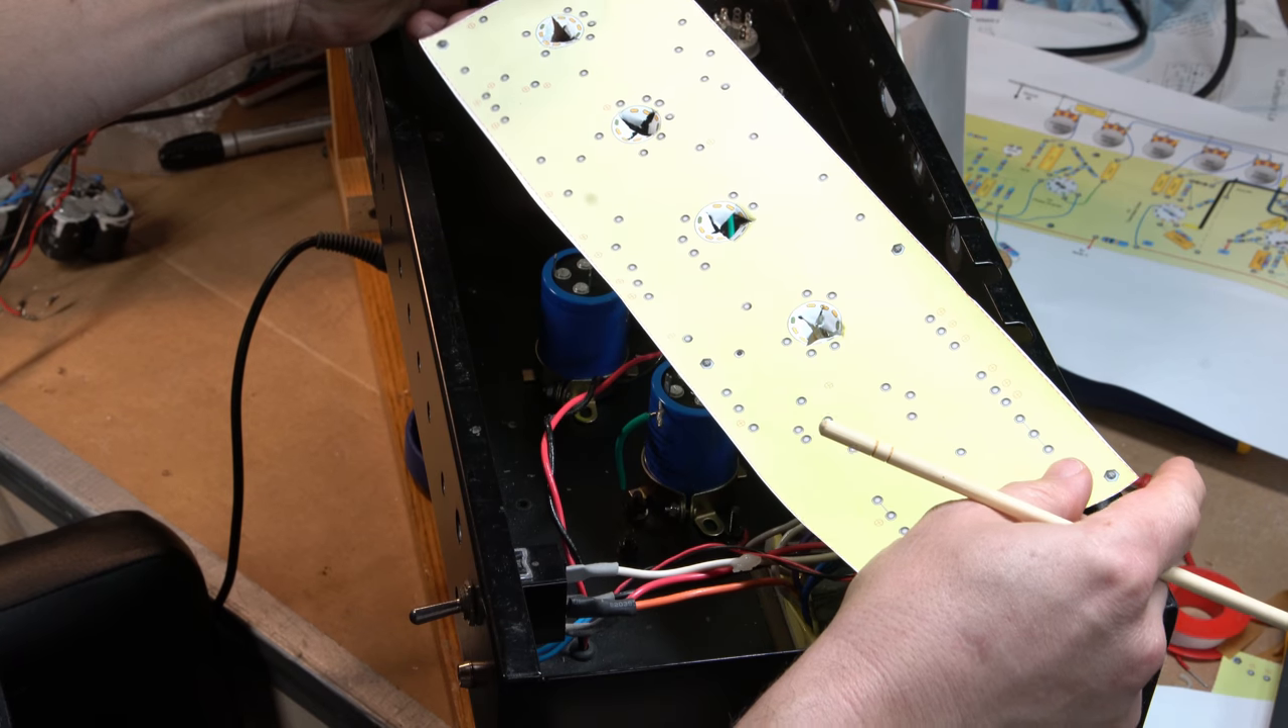I've removed all the components just so I can see what I'll be drilling out.